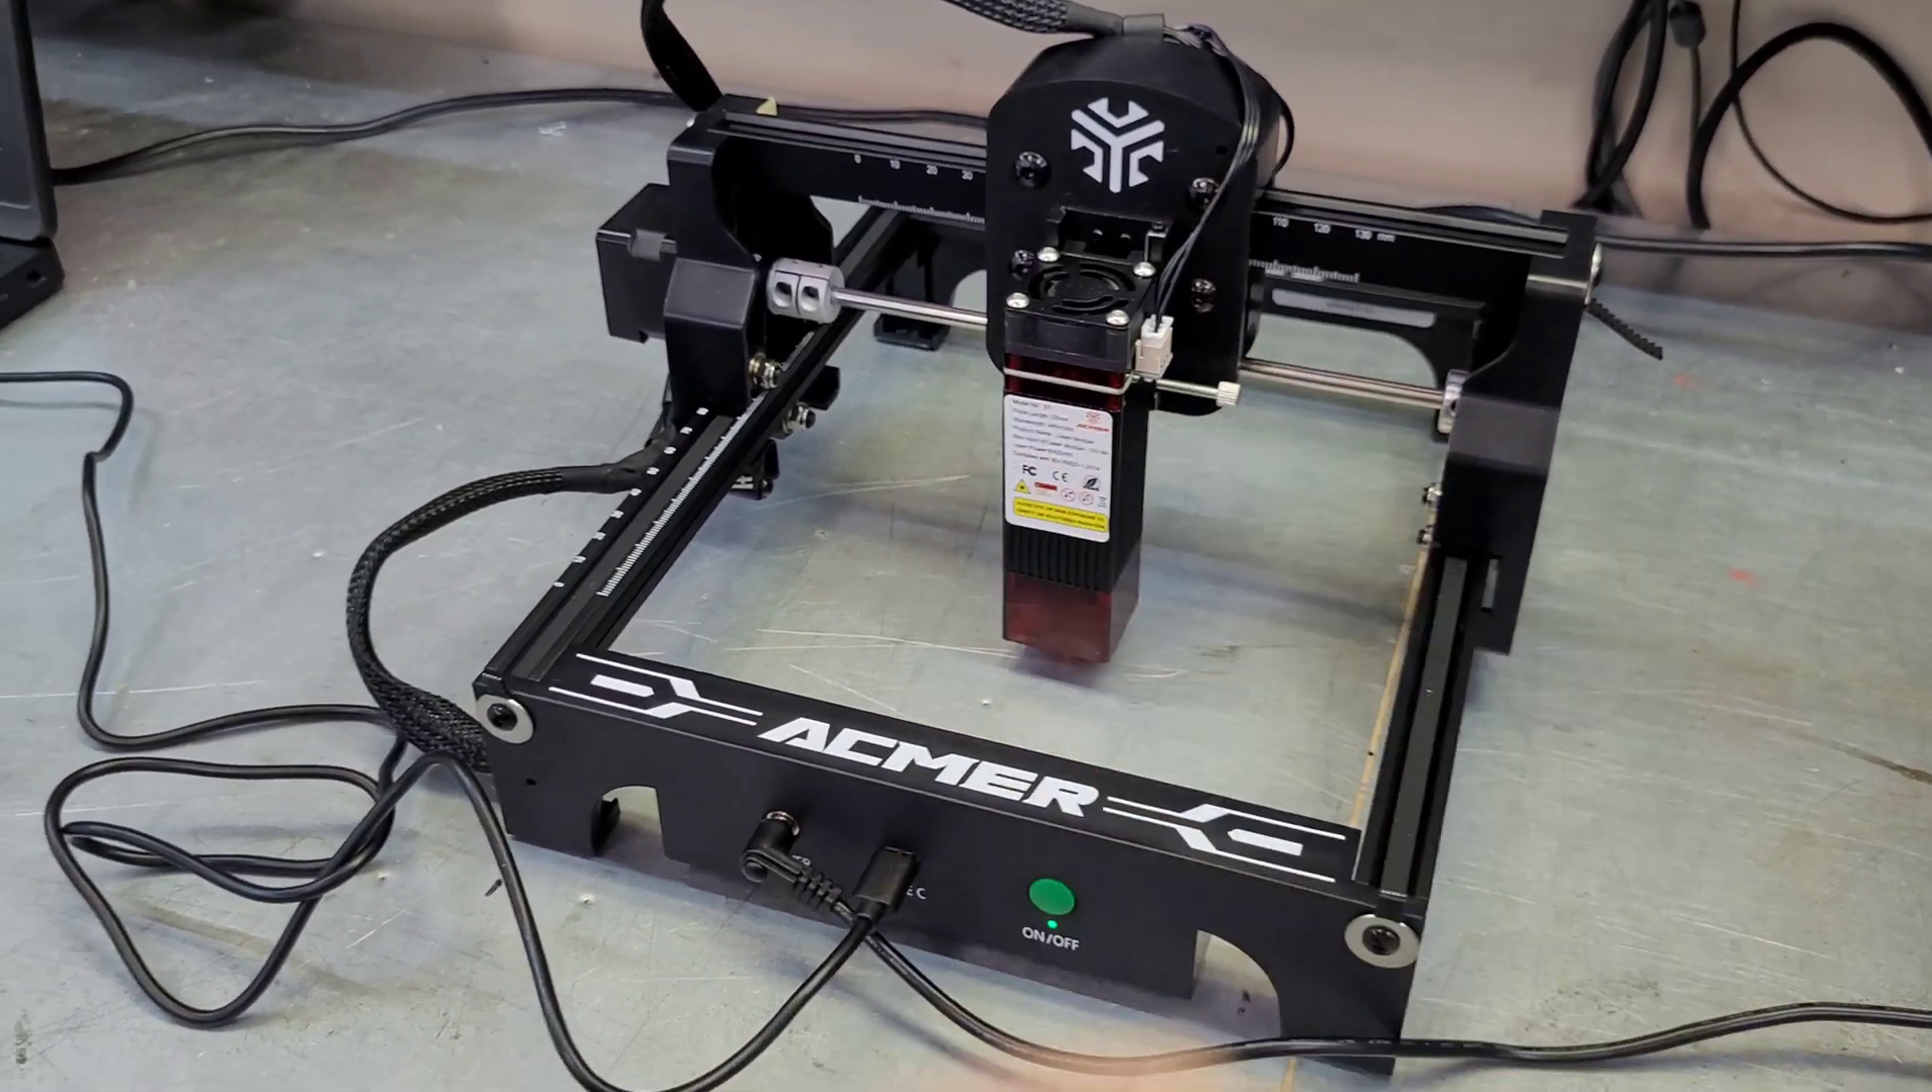Okay so our laser is all set up we've got our cords plugged in our laser is connected and attached and all we have to do is come over here in light burn.